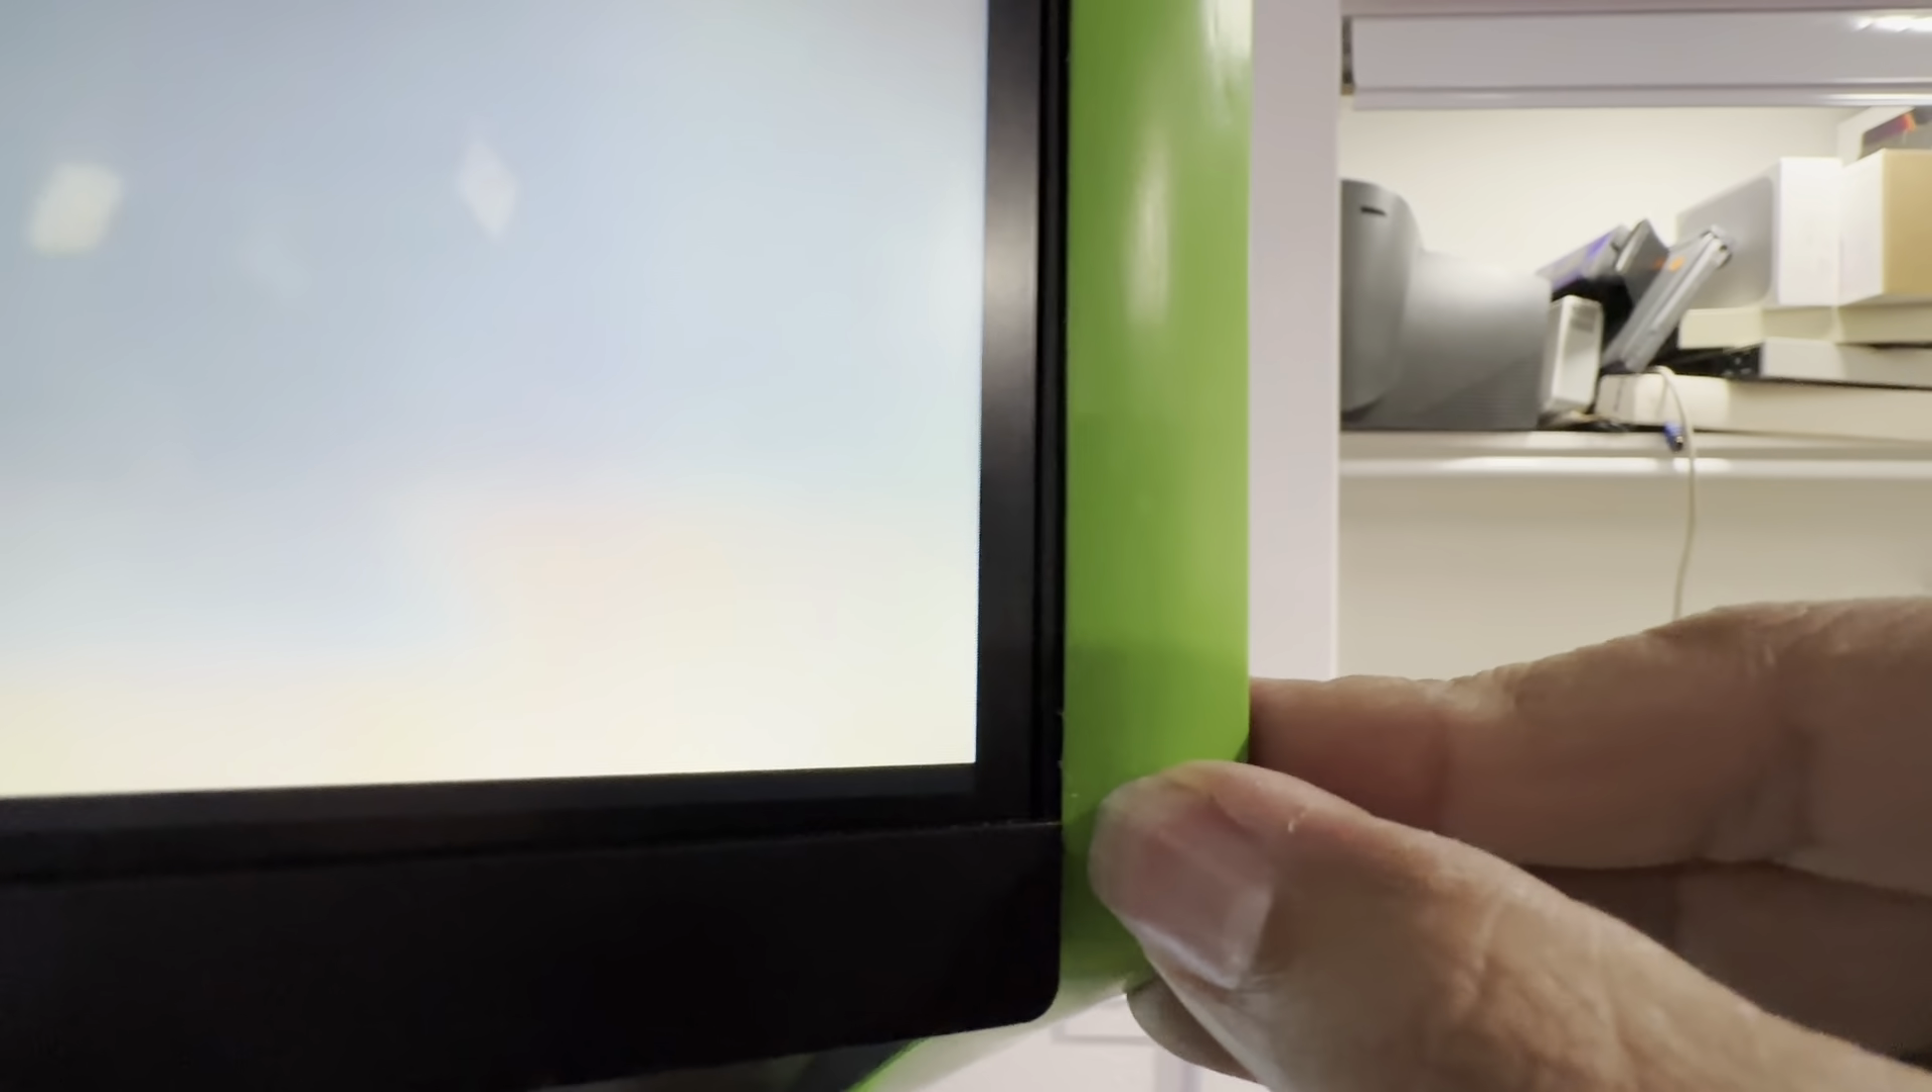You can see here, the T -molding goes right on the edge of the monitor, as you can see. Right there. You can see how it fits perfectly there.